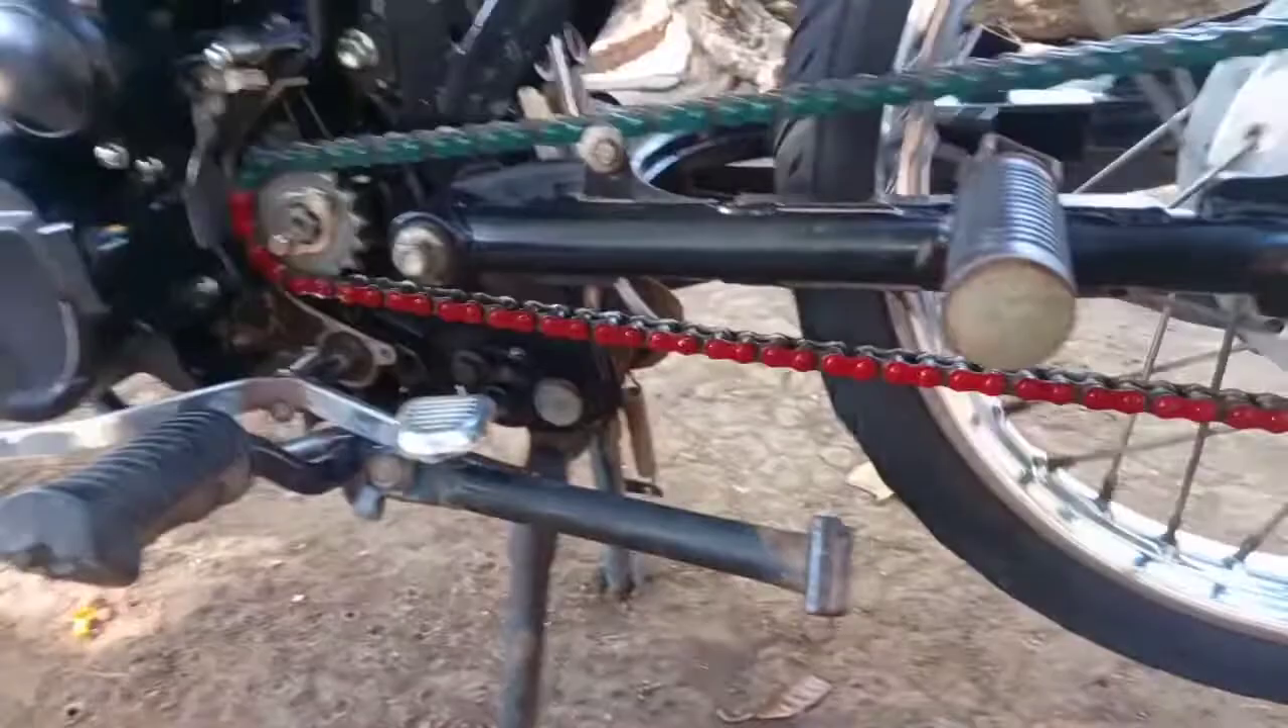Nakabit ko na yung ating Color chain Ayan Half green Half red.